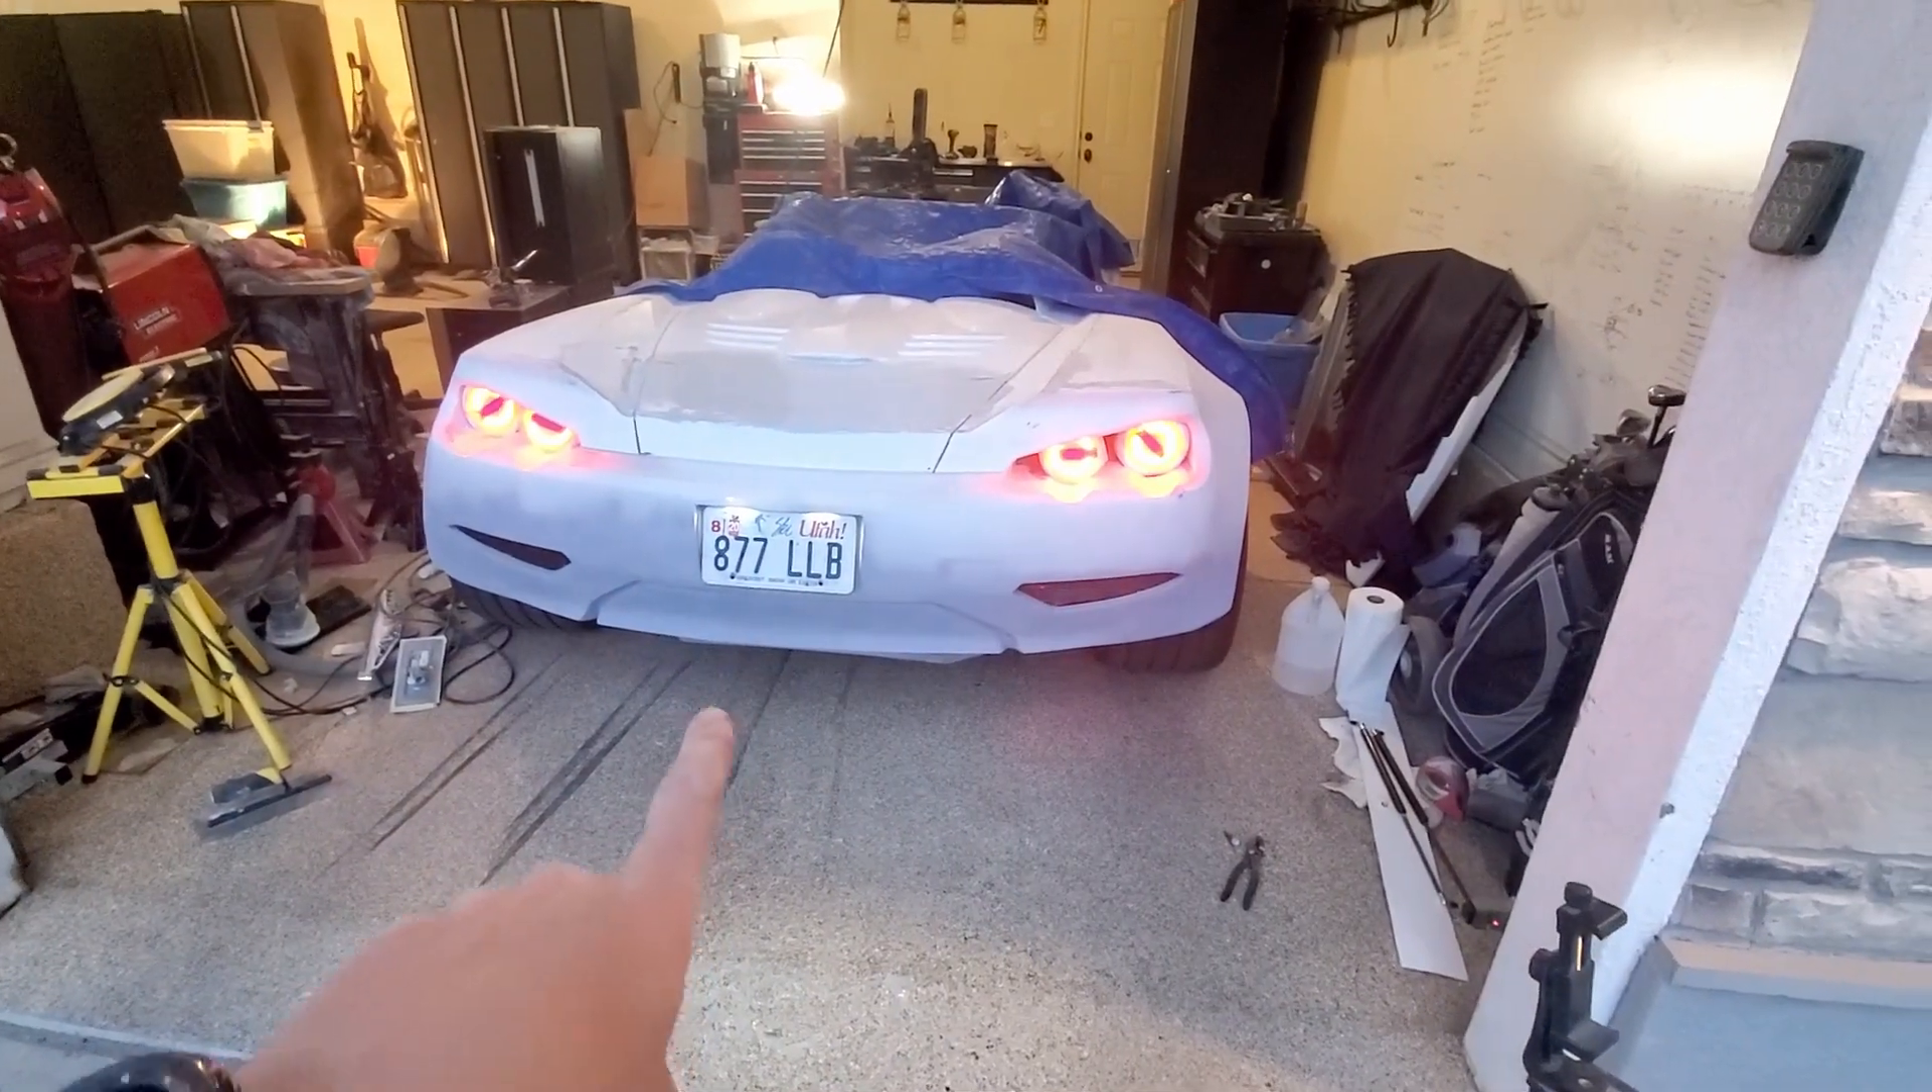All right I got the license plate mounted again.